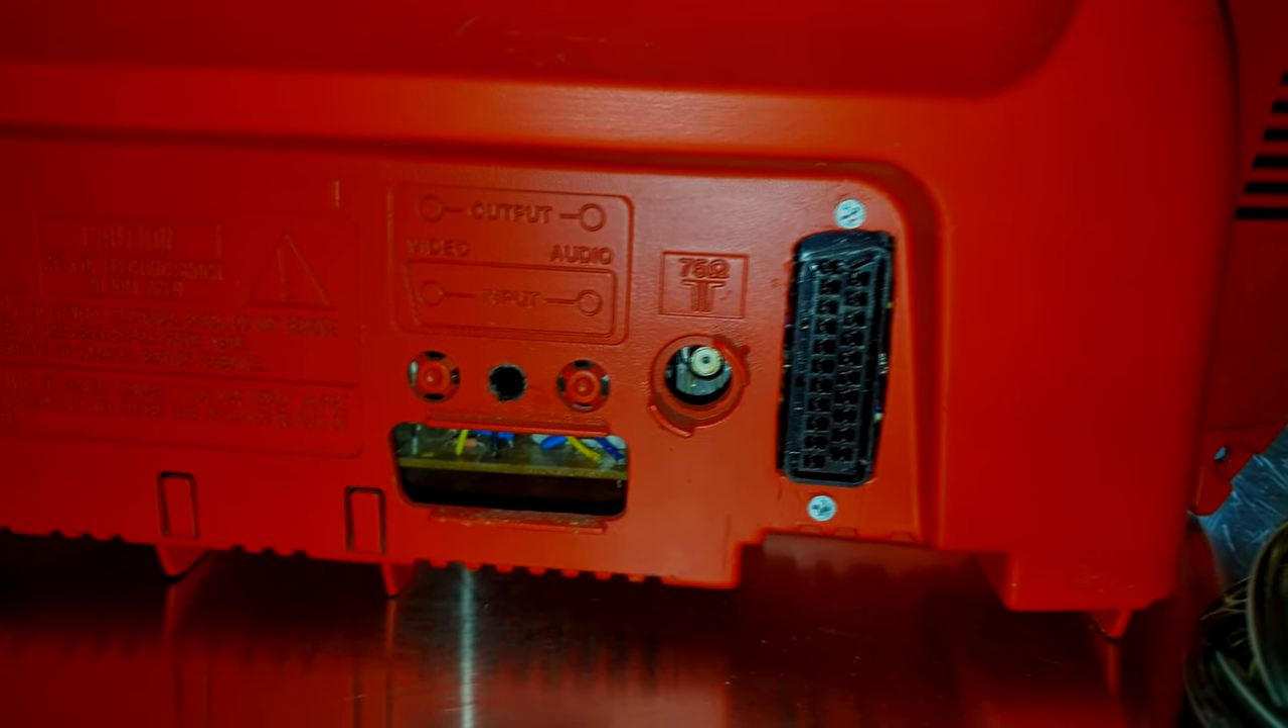And then if we go down the only screws I have not removed that I need to remove before I pull the shell off are these two screws which hold our SCART input into place there.